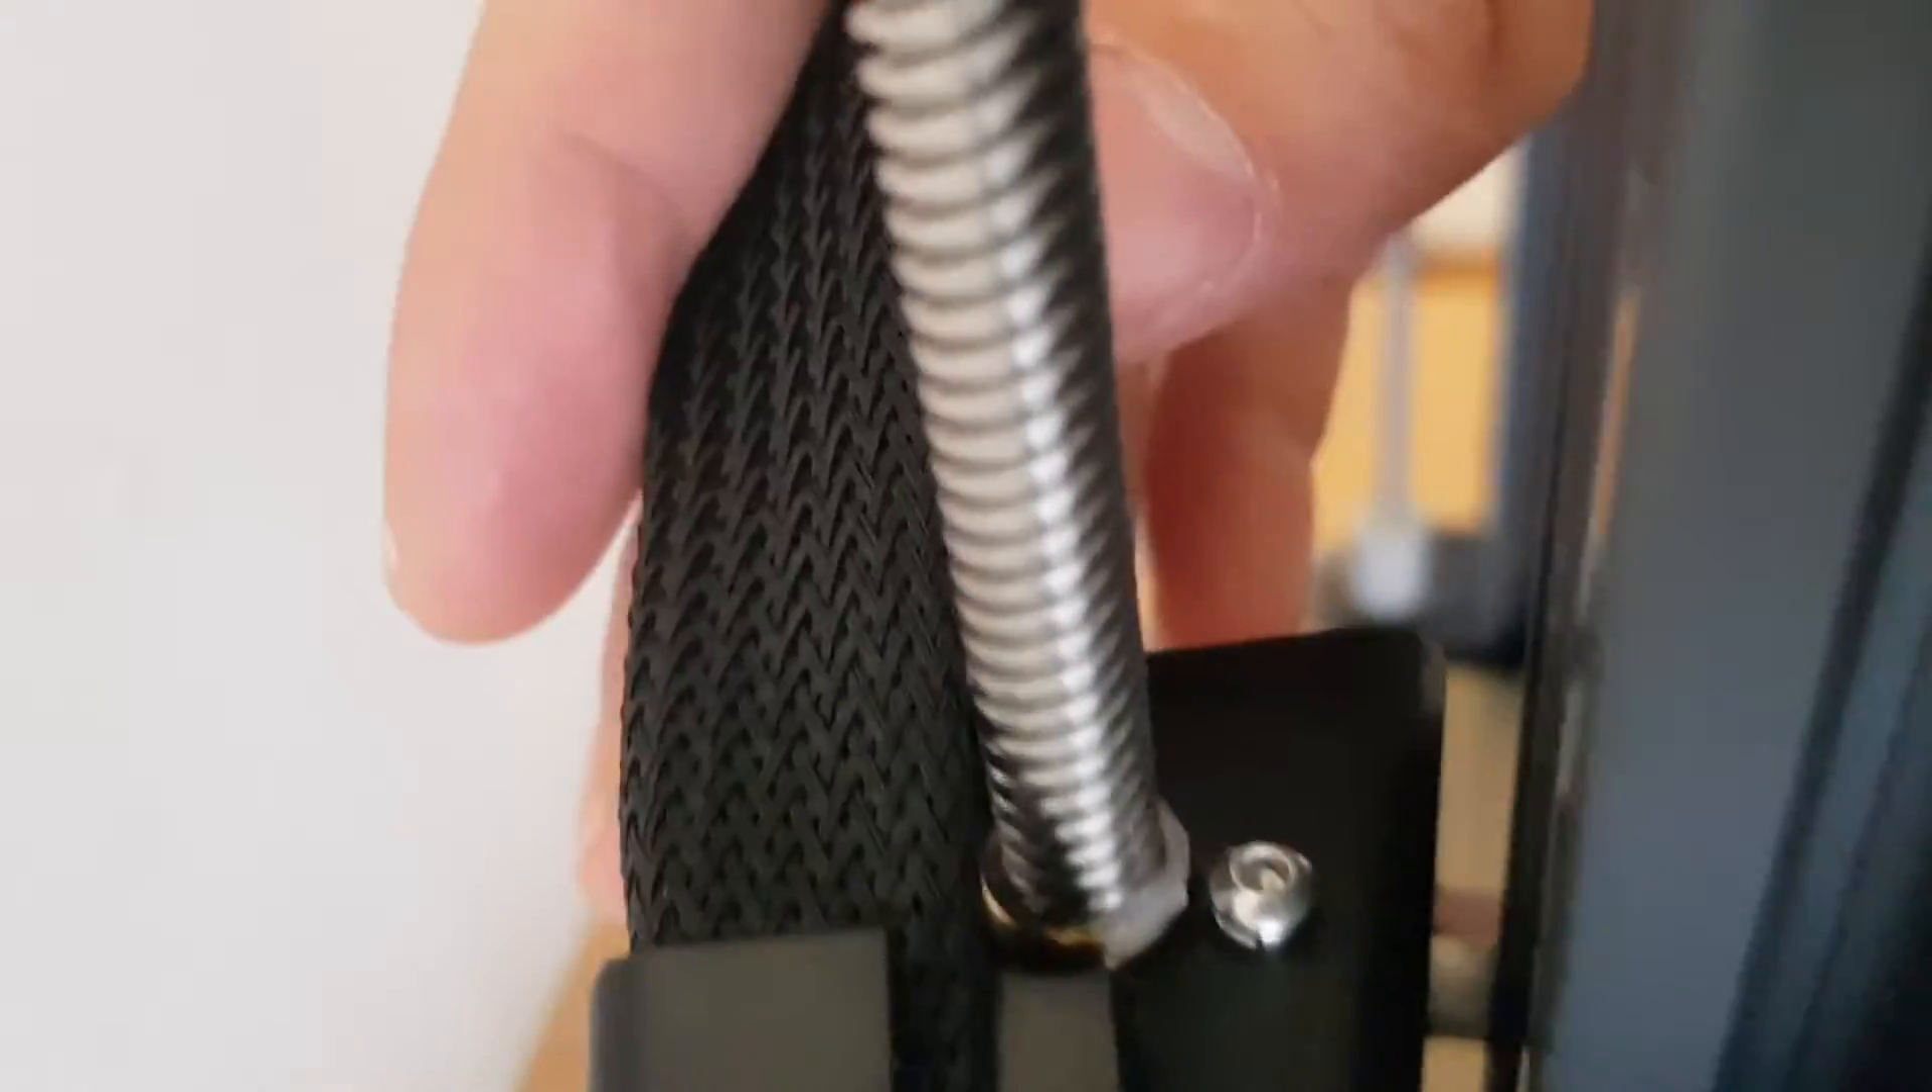The extruder cable runs a little too close to the Z screws for my taste.